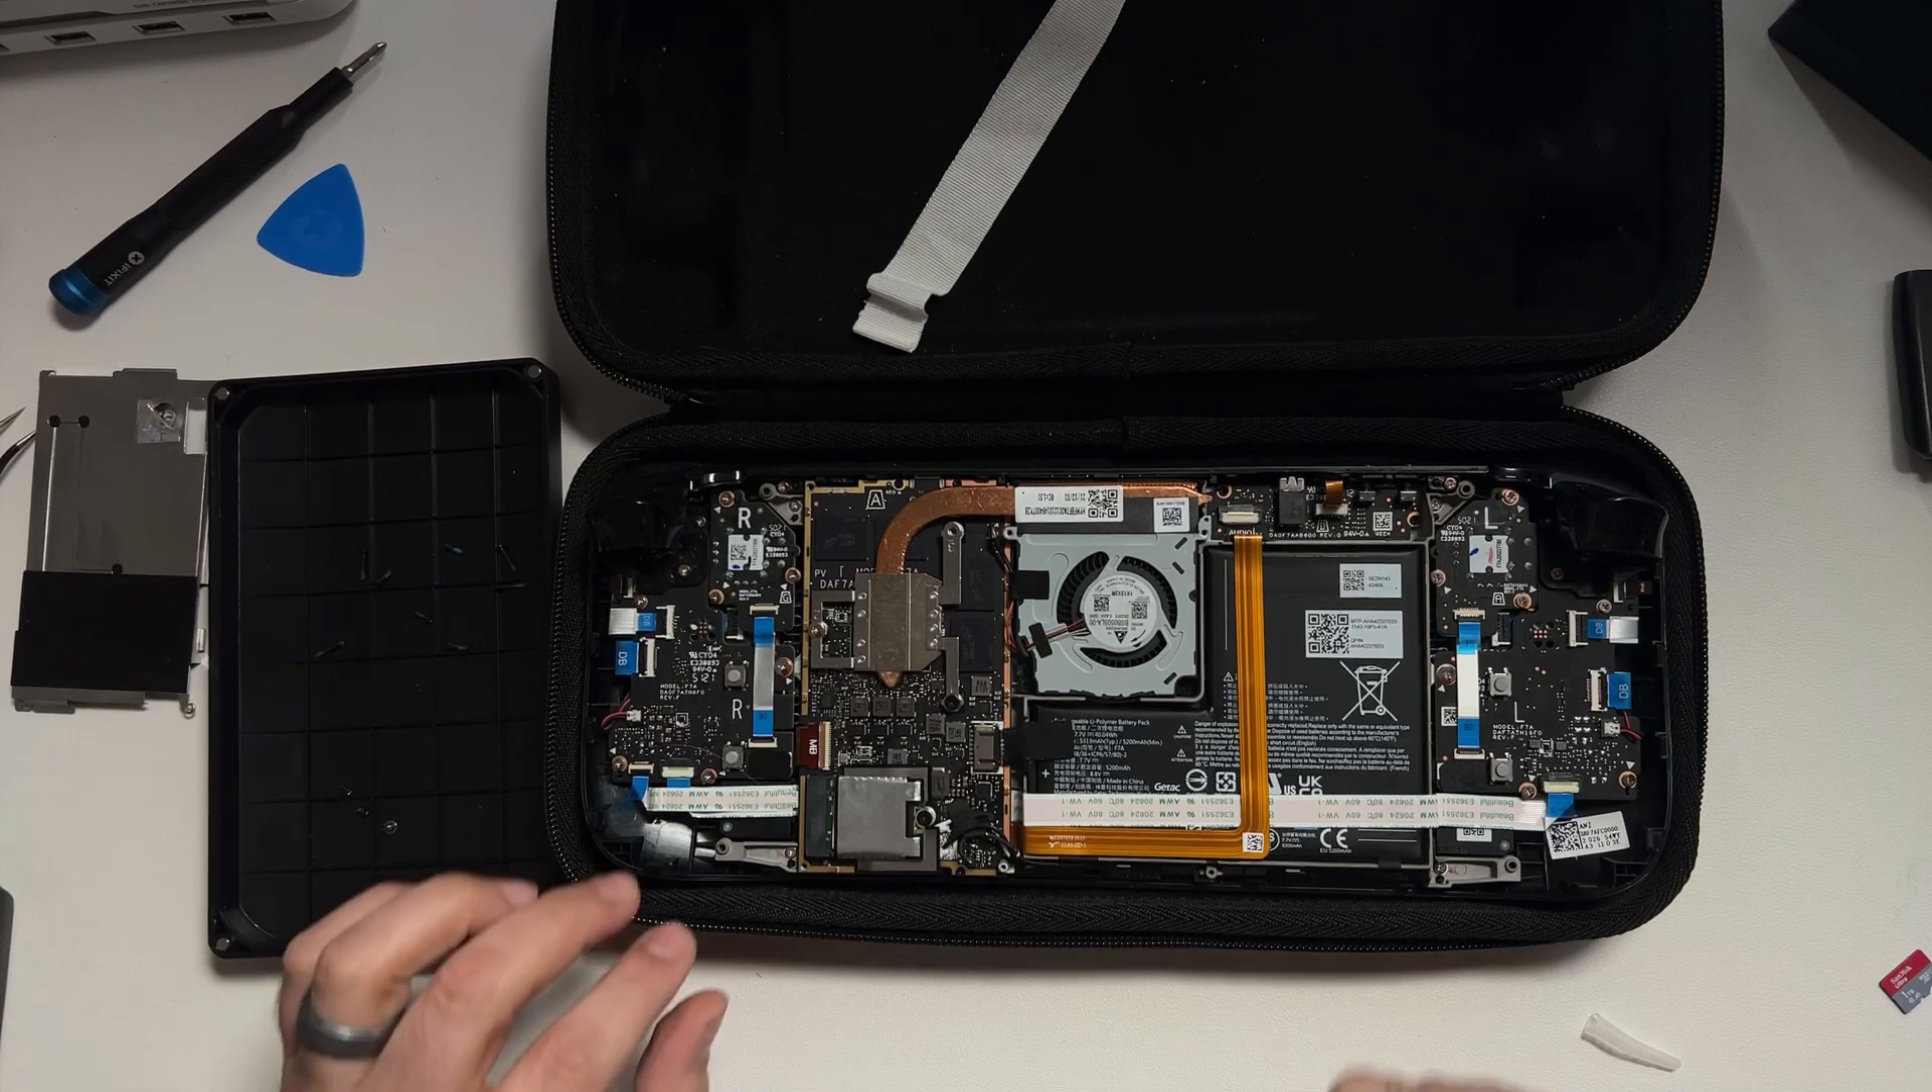So here are the internals with the shield removed and the first thing we want to do now that we have access to the device is we want to disconnect the battery.